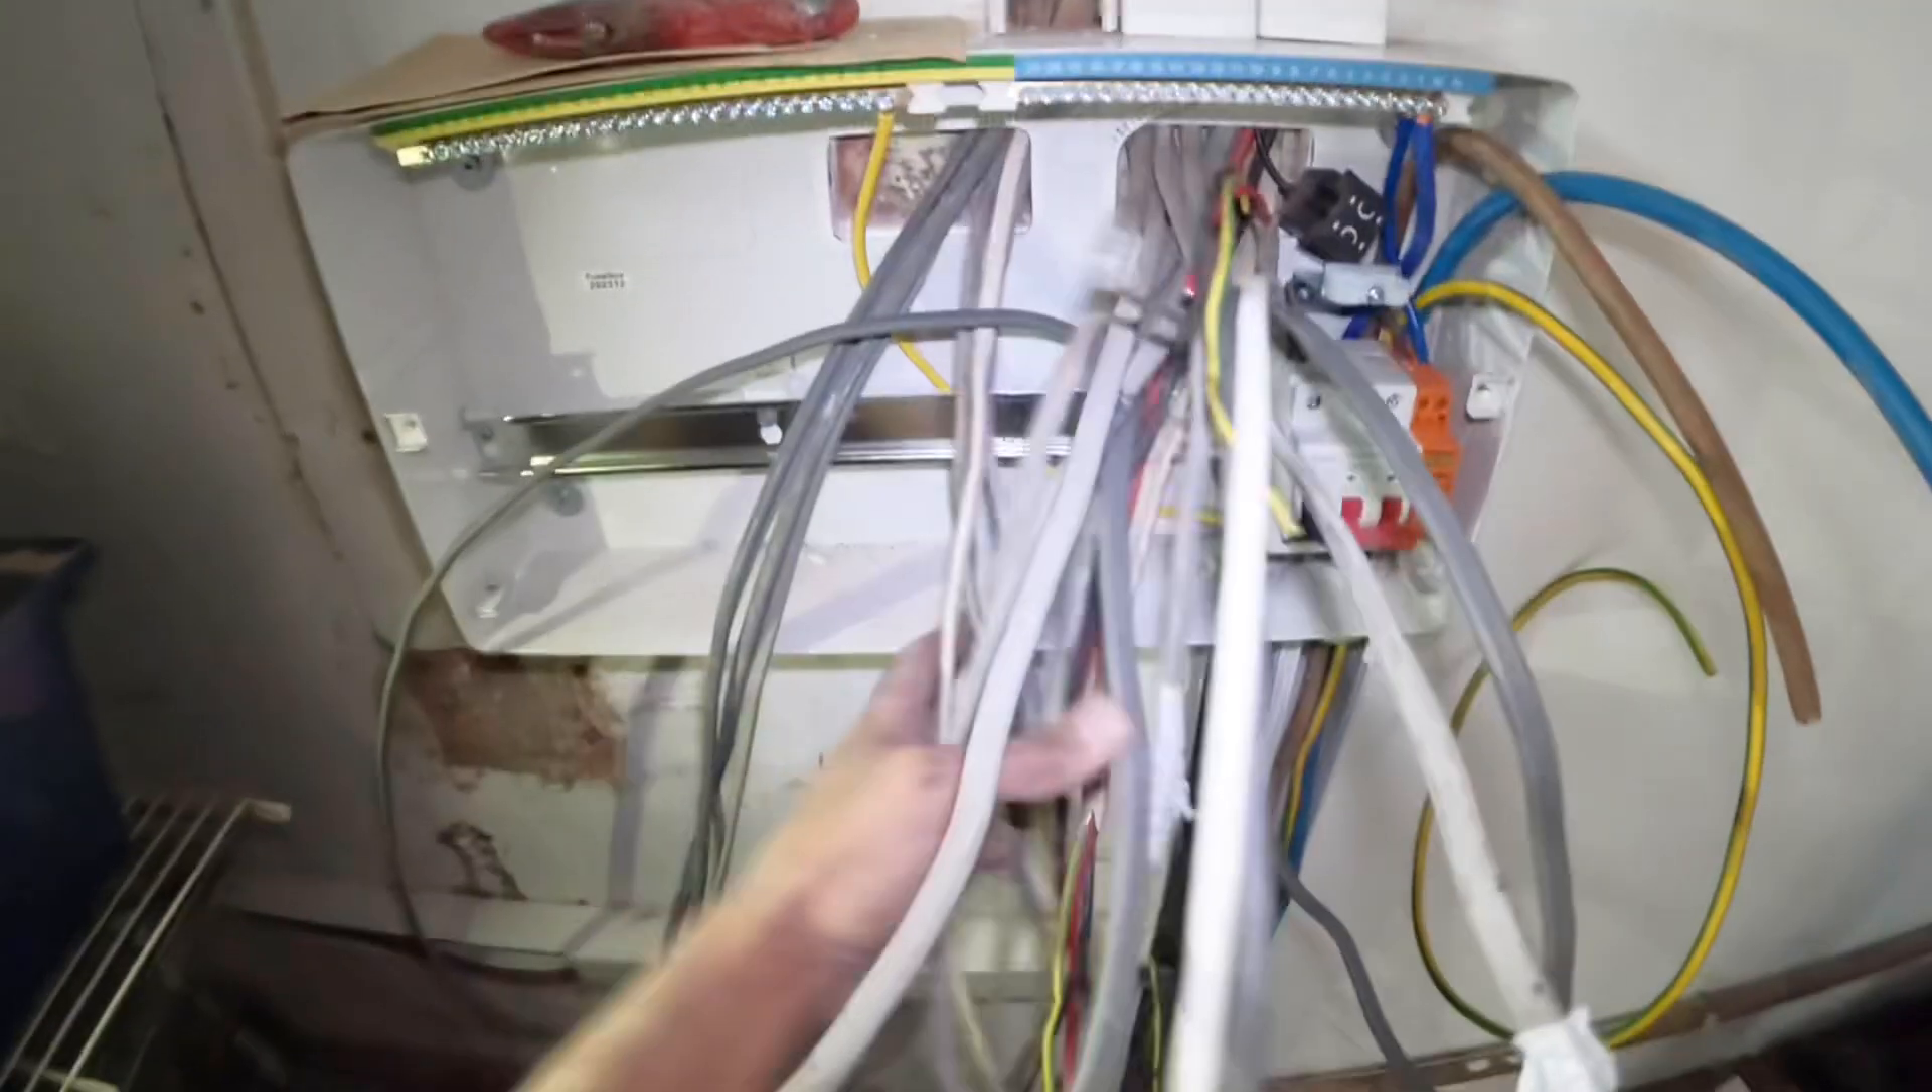We've got most of the cables into the consumer unit now so as you can see it's a busy old board.